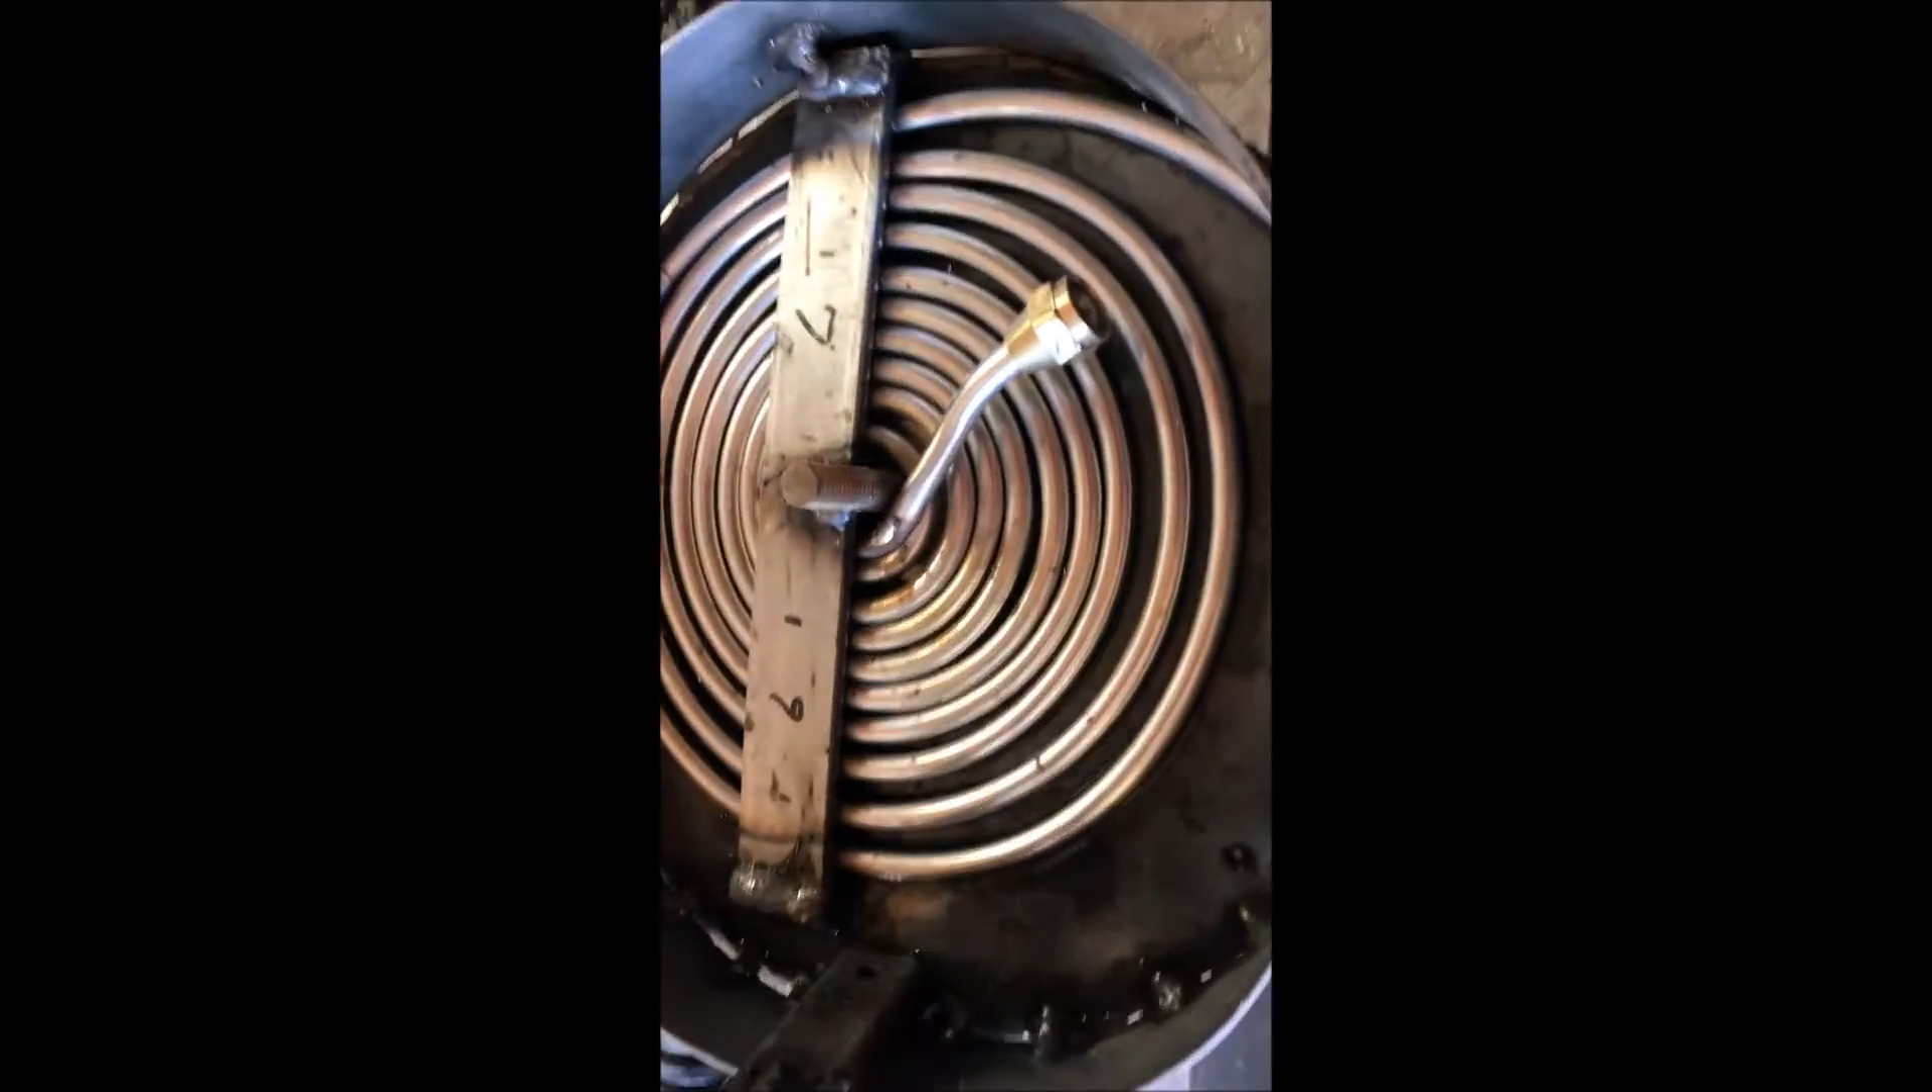All right so here's the preheat coil before i cover it all up.